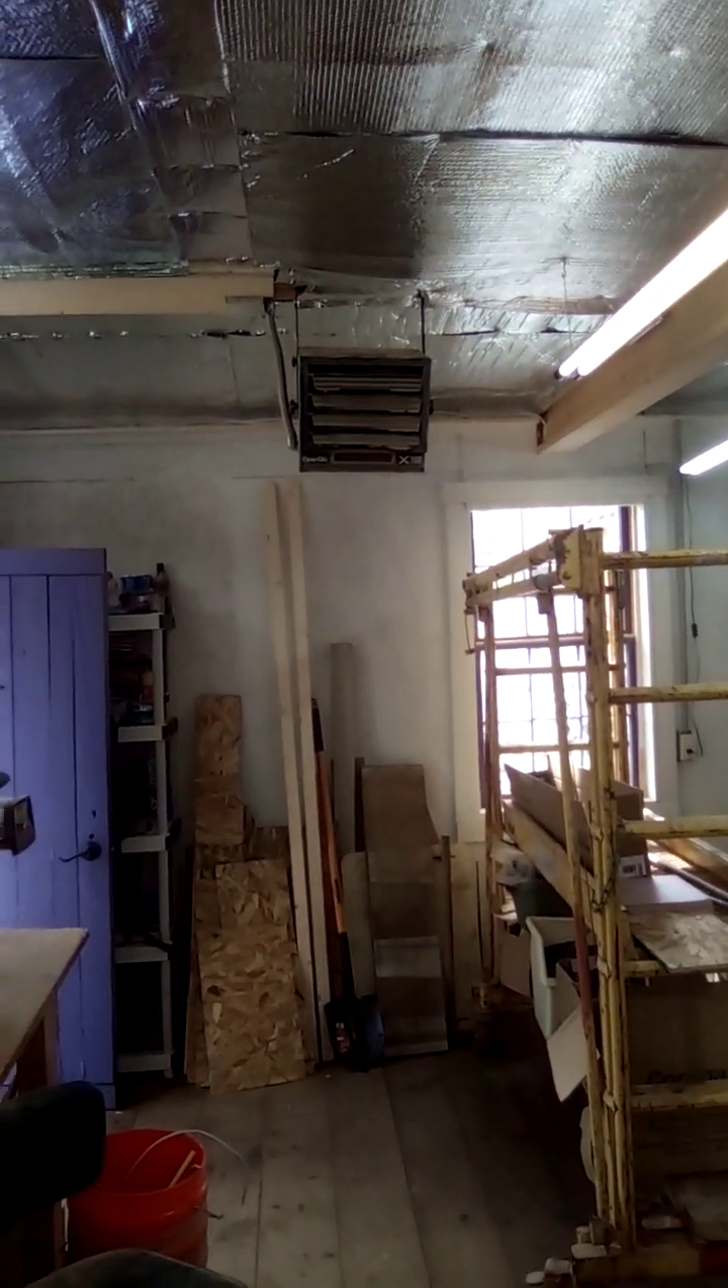I've got the heater that did get put in last winter.